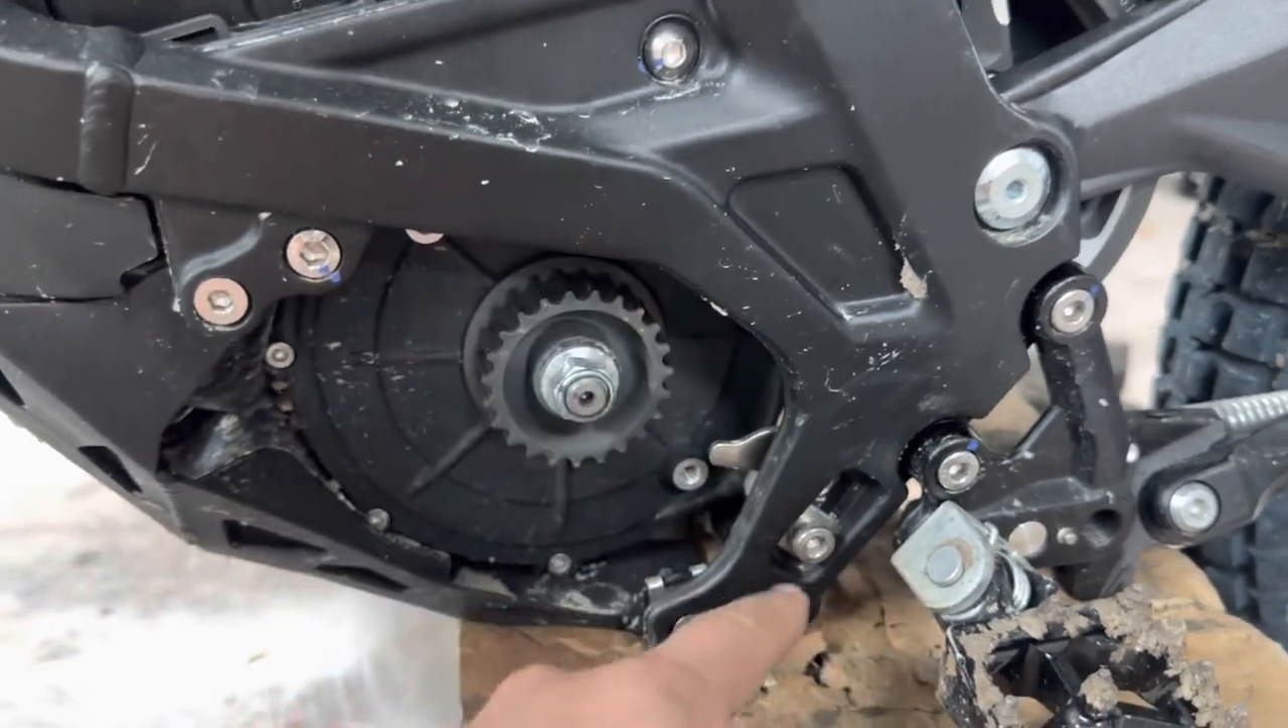My belt's not on because I broke it.